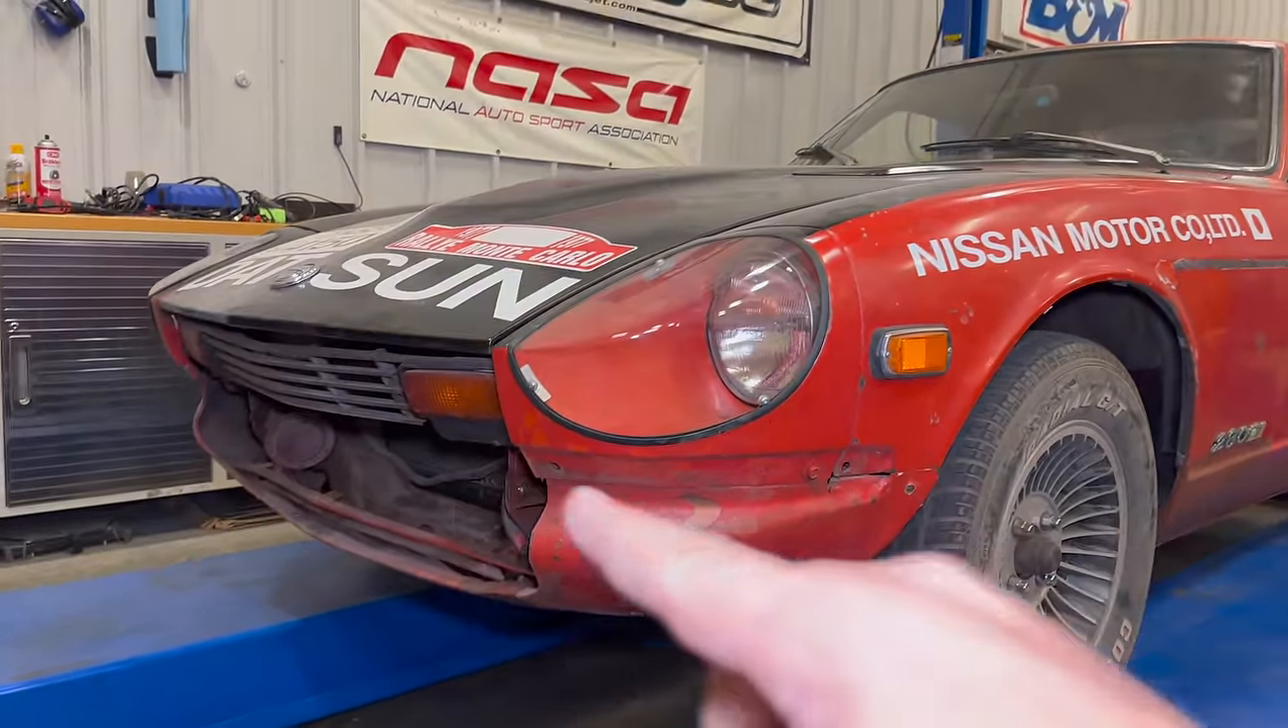Starting on the front of the car, obviously the headlights have covers on them now, and a big item is the bumper has been removed from the front.